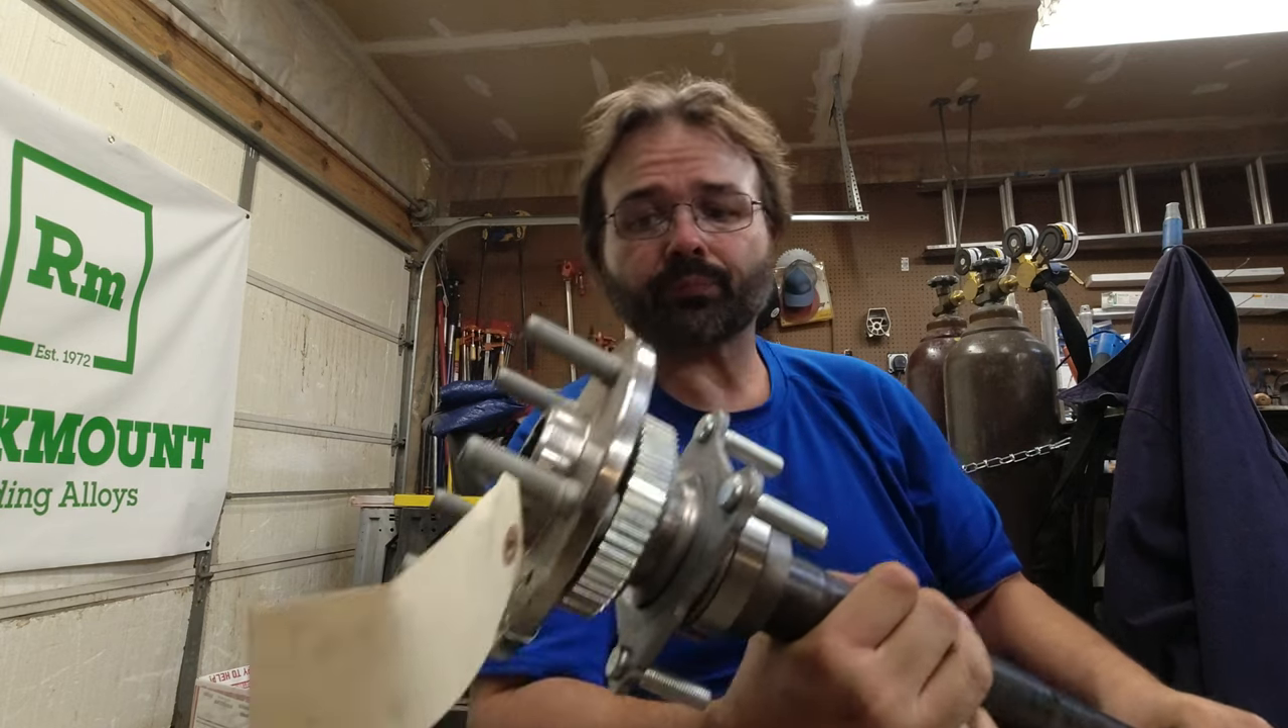Already got the new studs pressed in they're all ready to go.